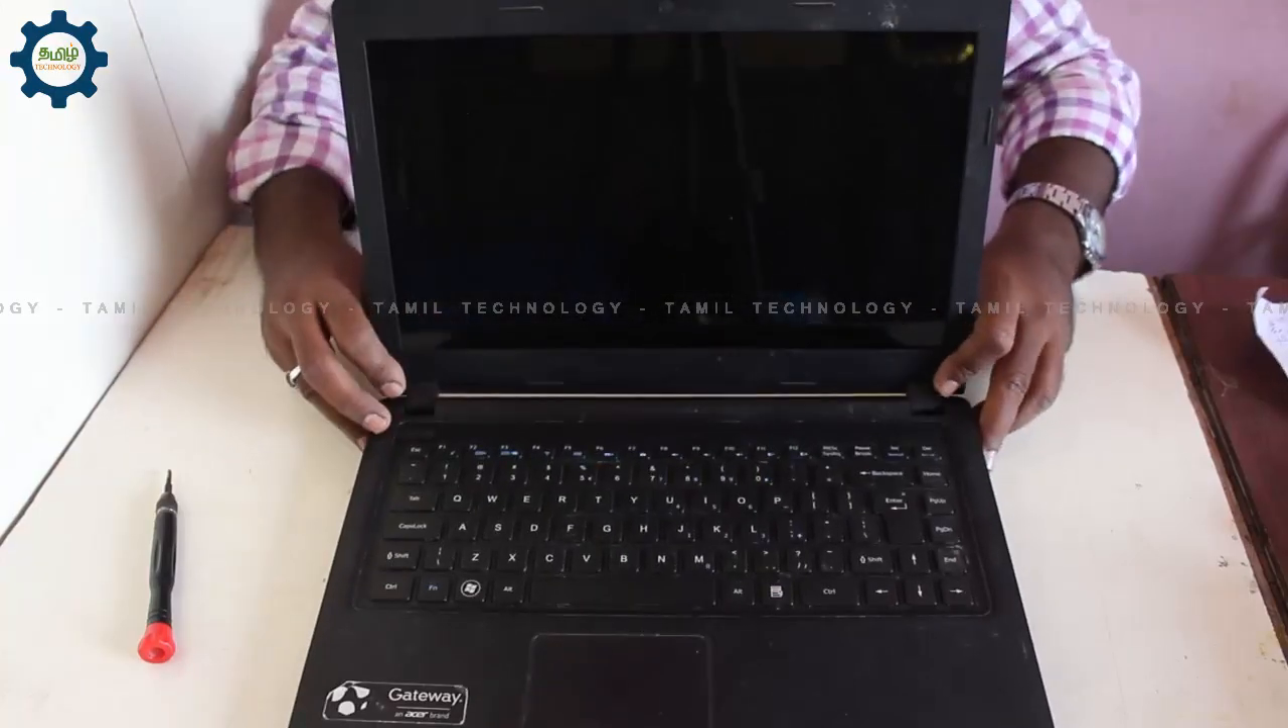So now the display is assembled and ready.